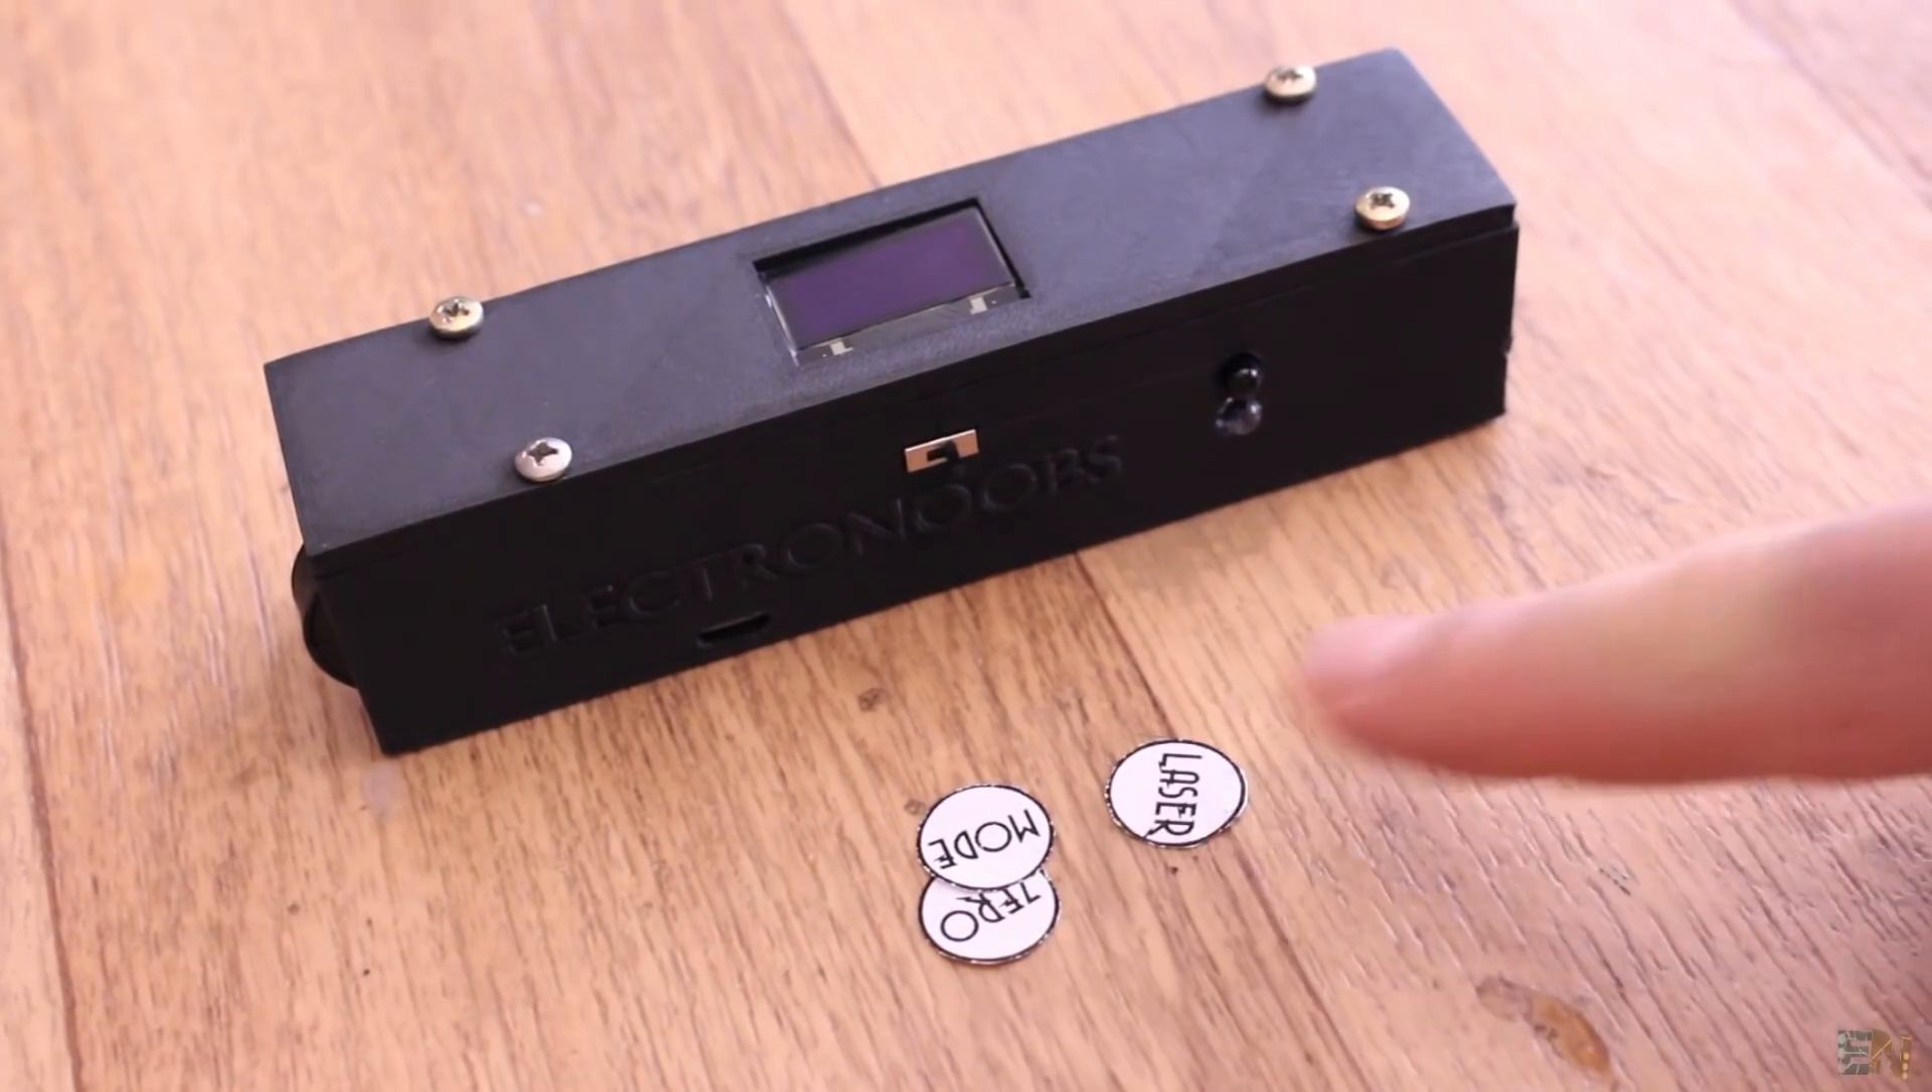Now I use some small screws to close the case and this project is ready.